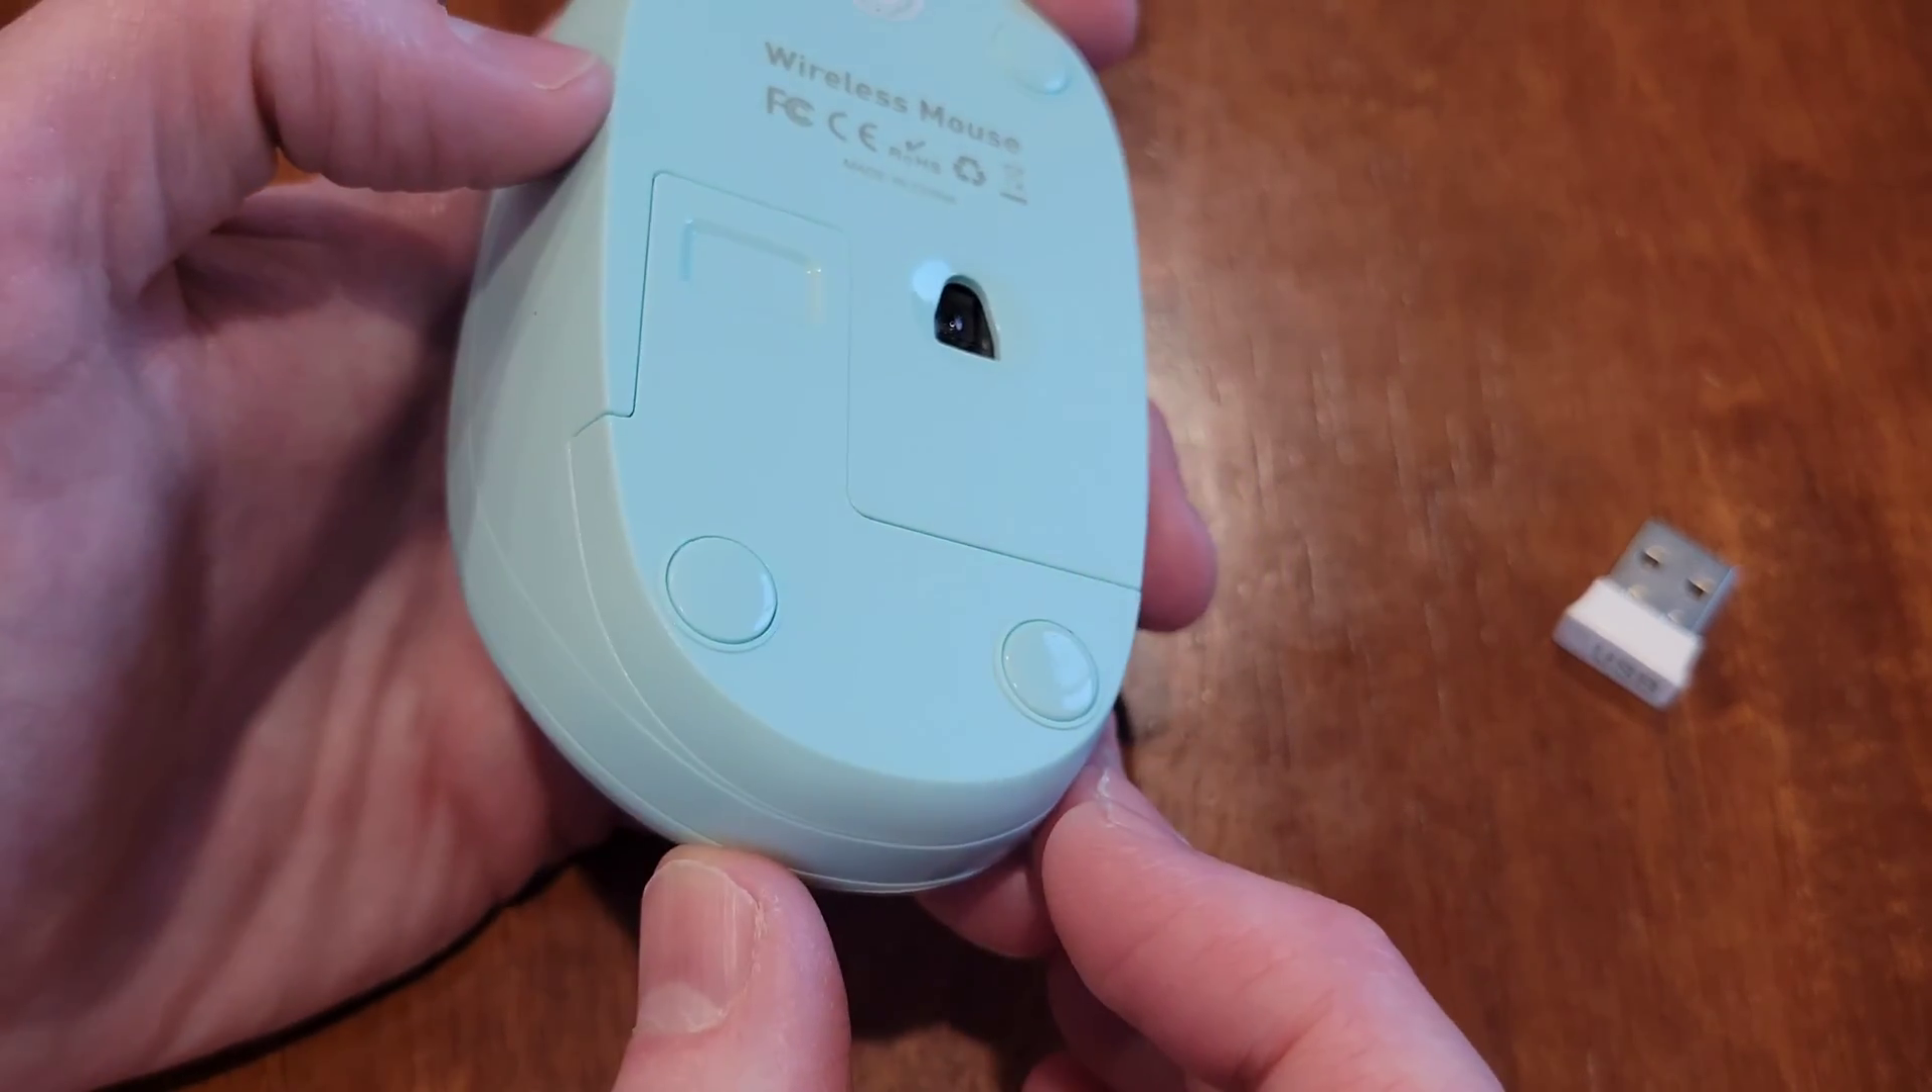So now the battery cover is back on the mouse and so now uh we can hook up the usb receiver to my laptop and let's see how well the mouse works.